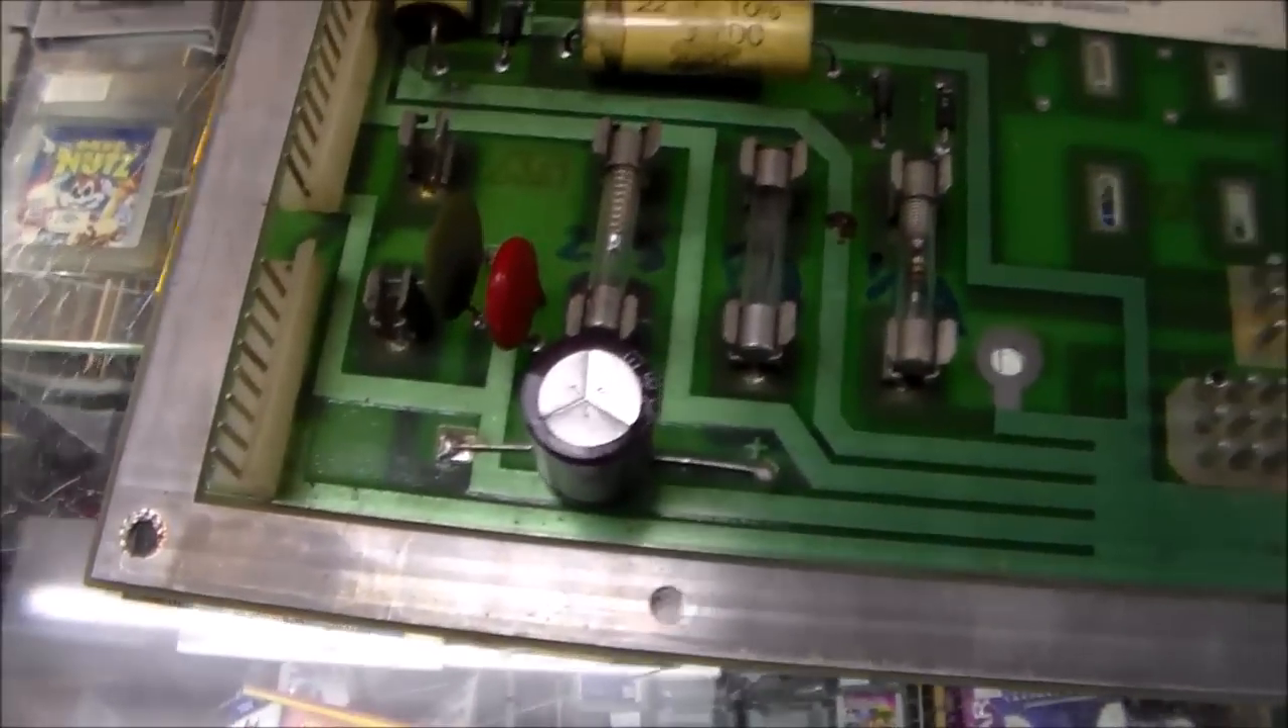I replaced this capacitor down here. It's supposed to be an axial, but all I had was radial.